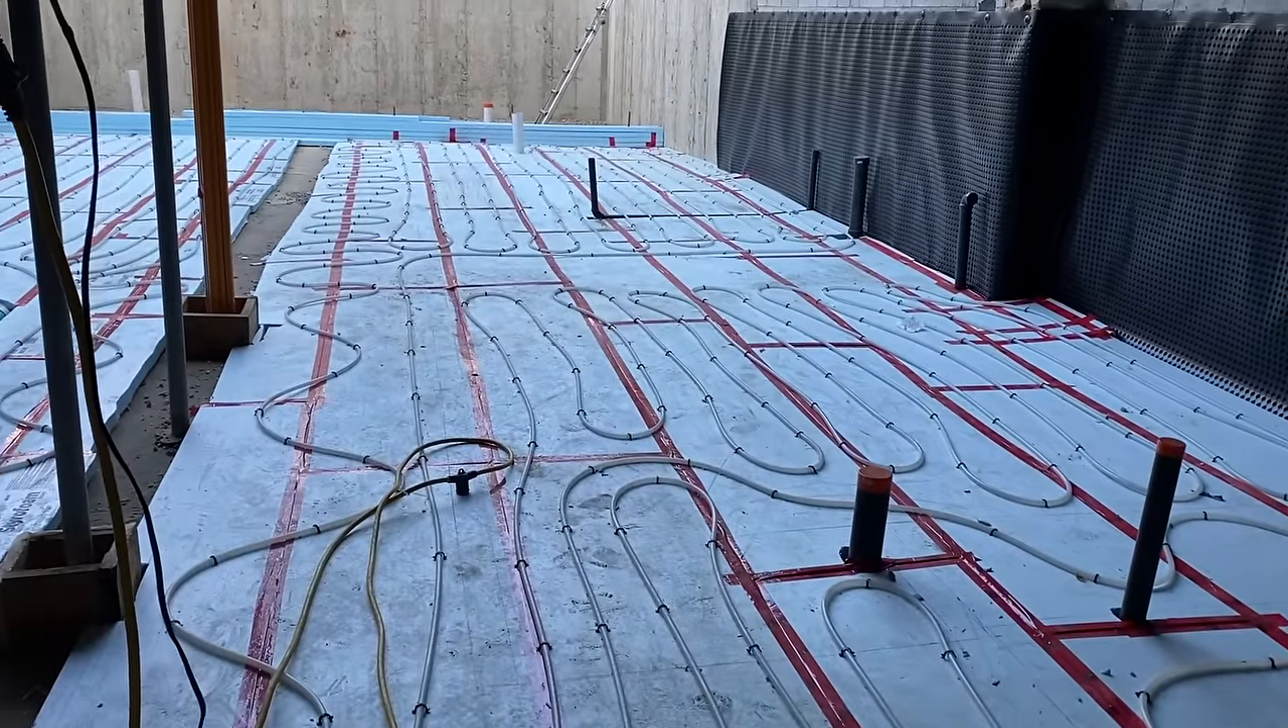So as you can see the radiant floor pipes have been laid down on the two inches of rigid foam insulation and those radiant floor pipes go all the way out and around.